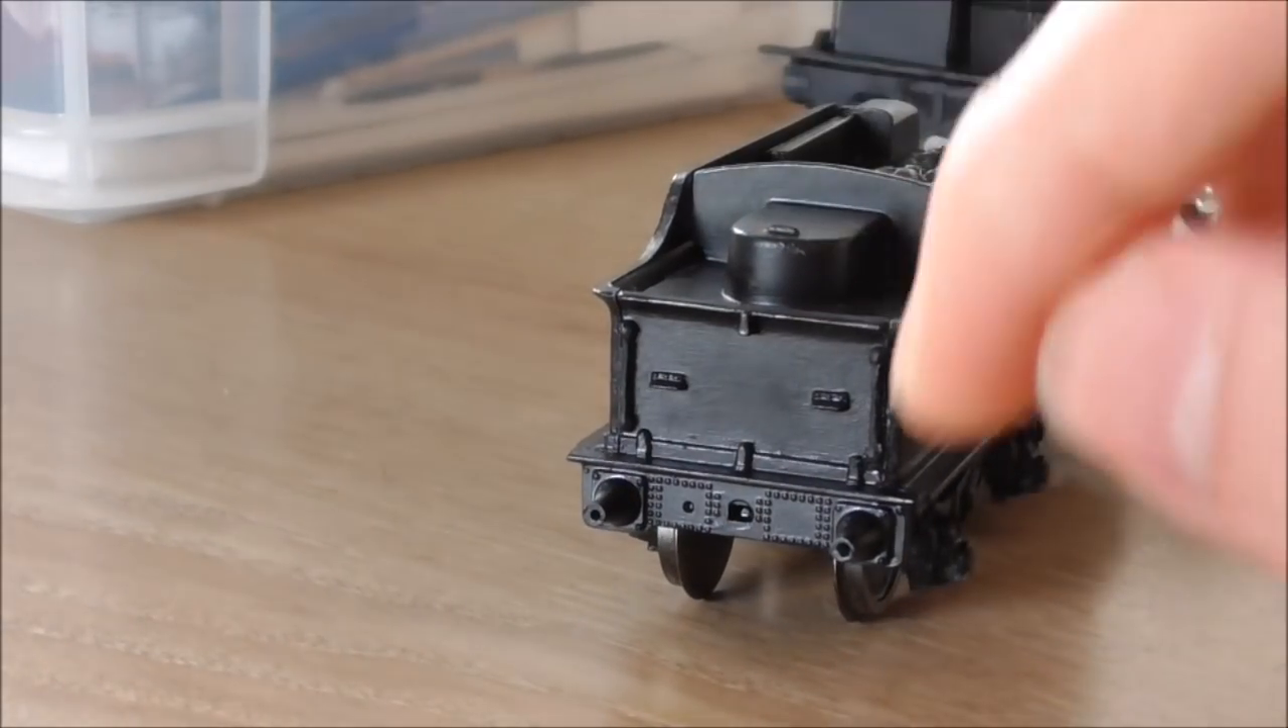The buffer beam has gone on well as well.